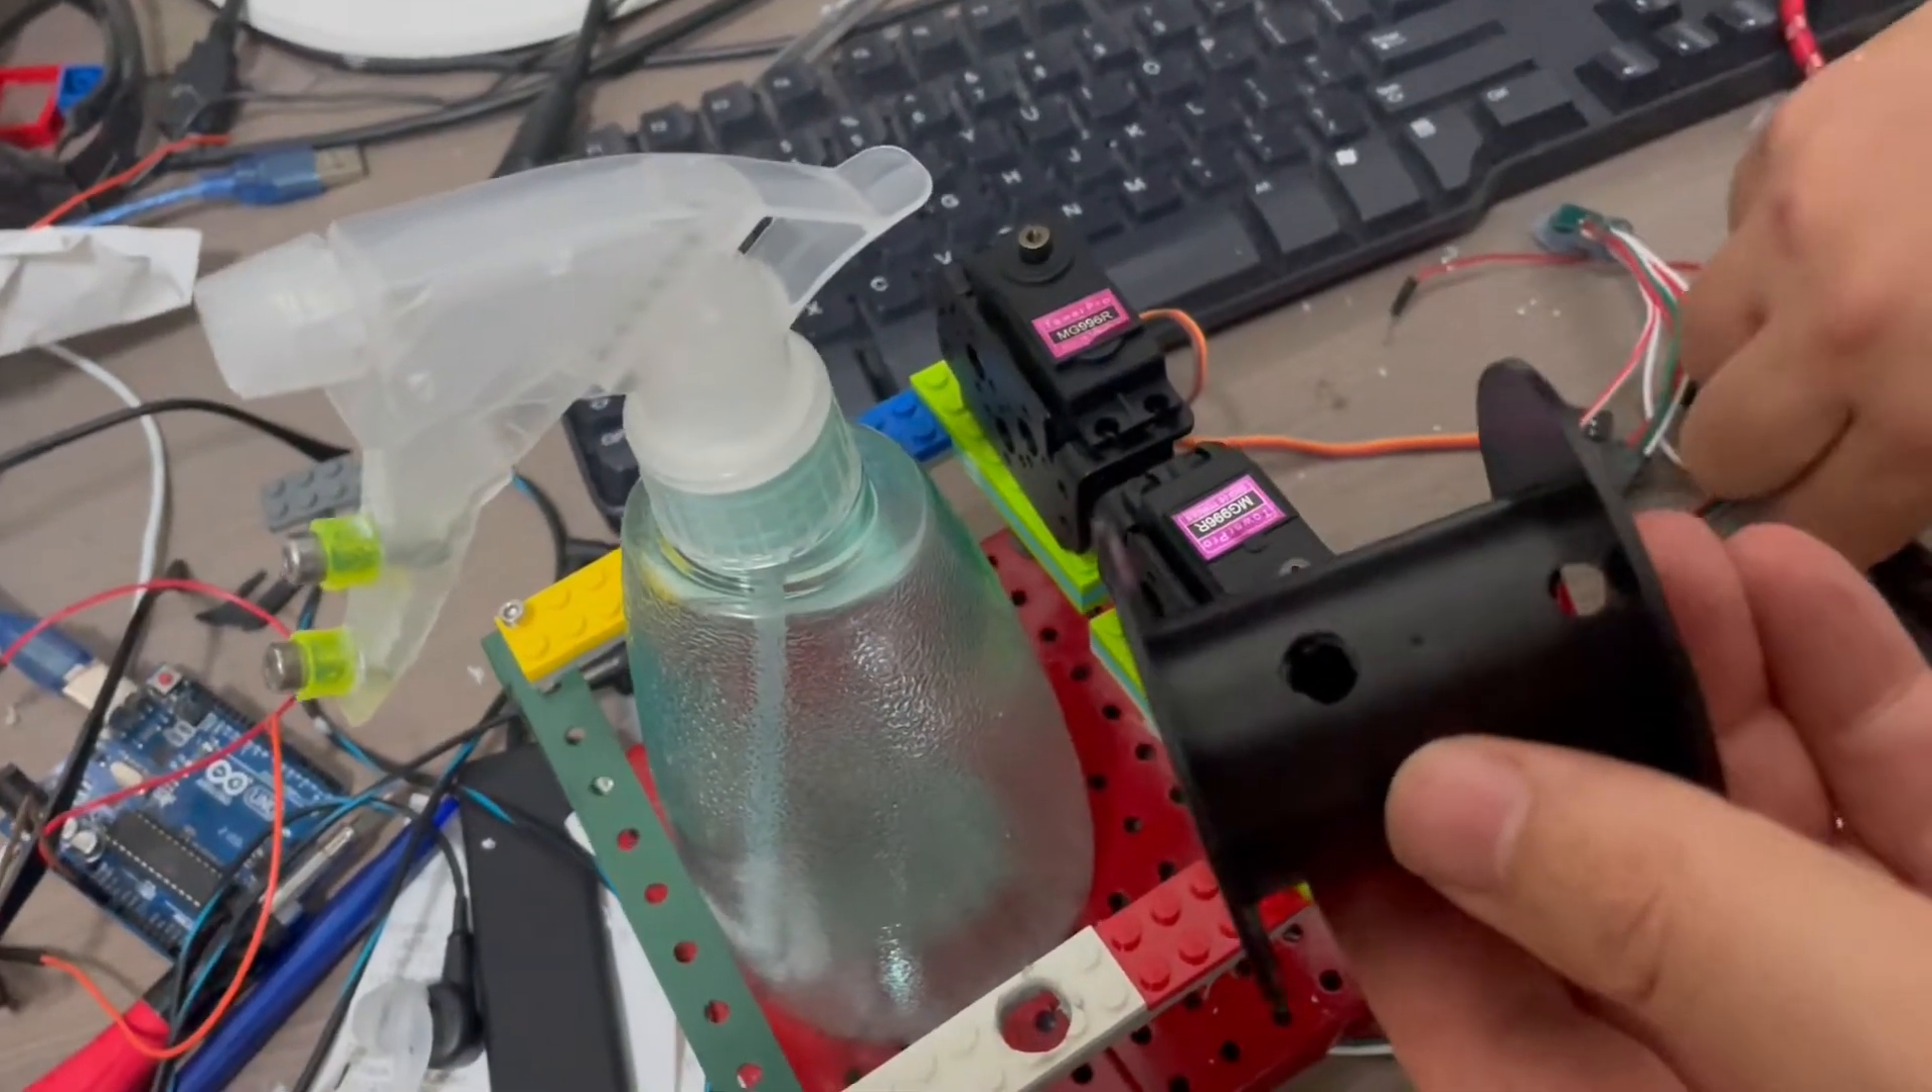So these are the servos I've got mounted behind the water spray bottle.